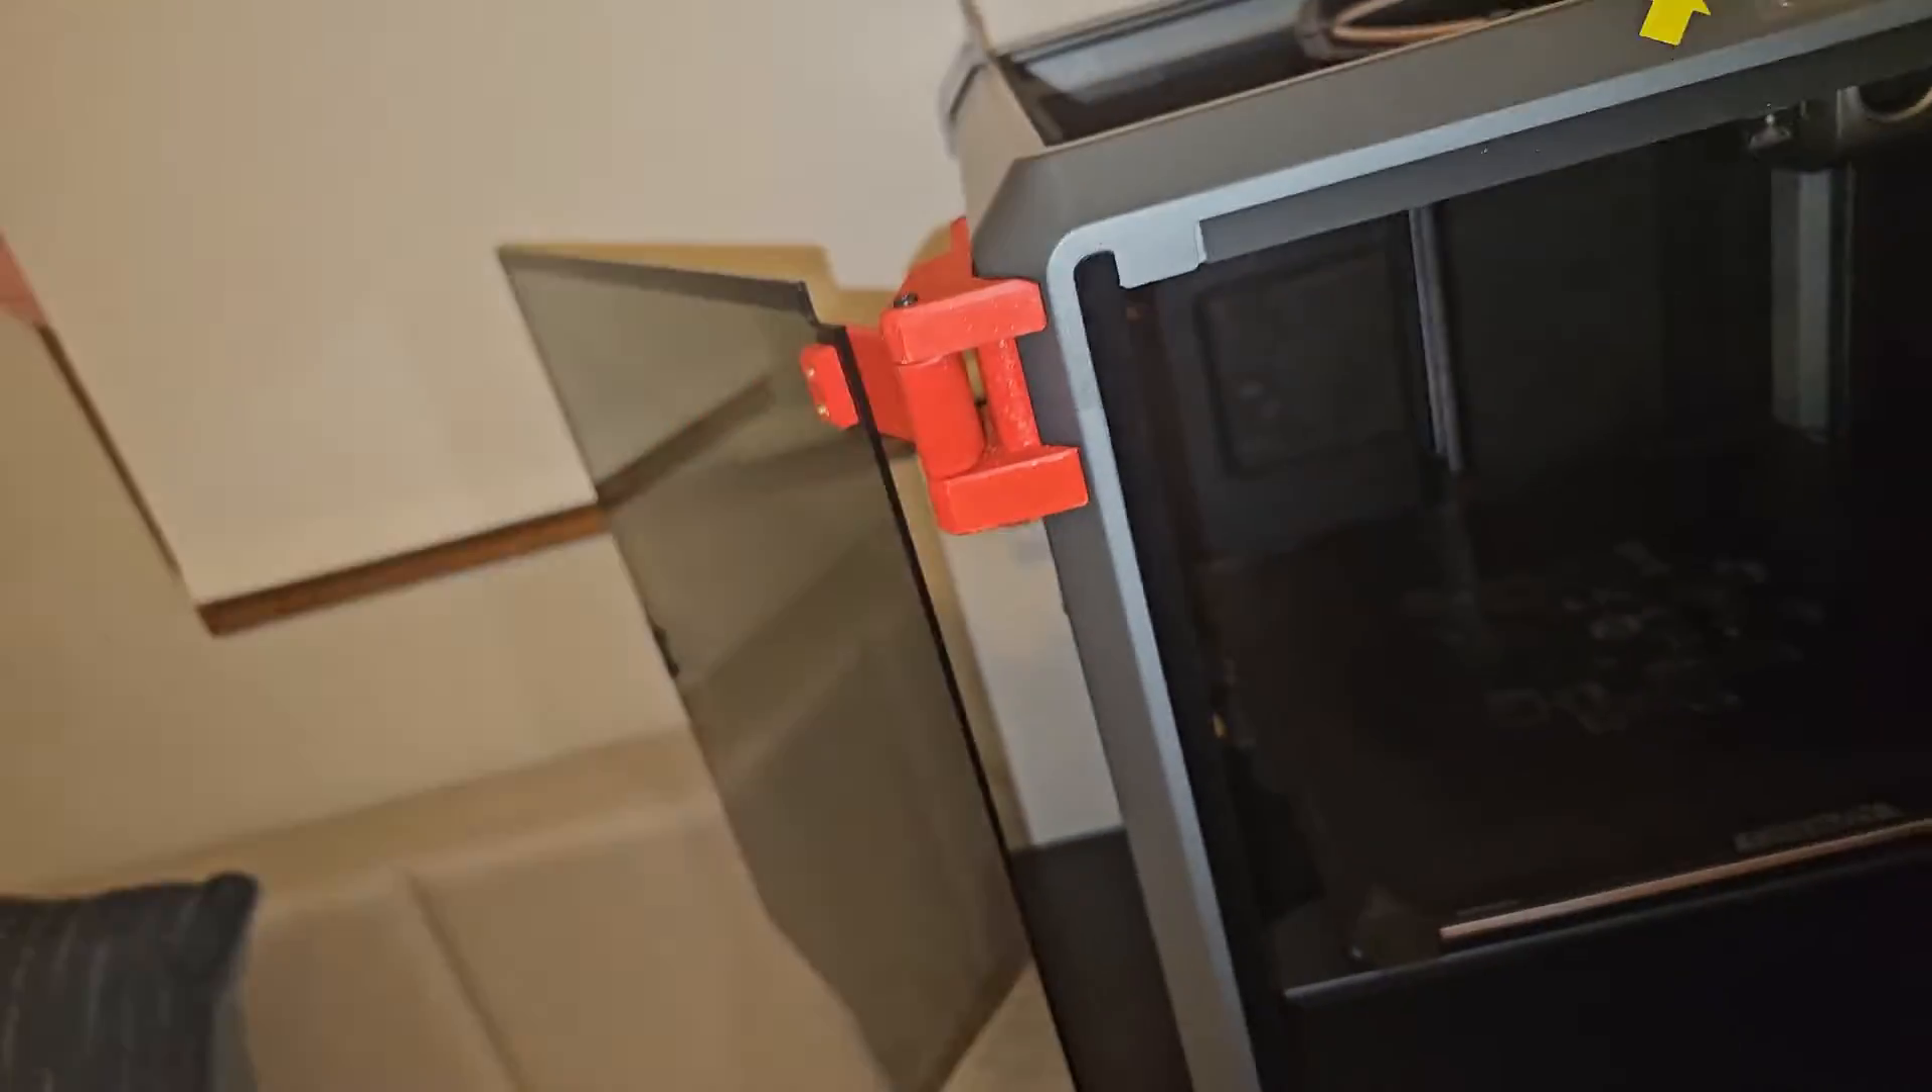We have done the 270 degrees door hinge.